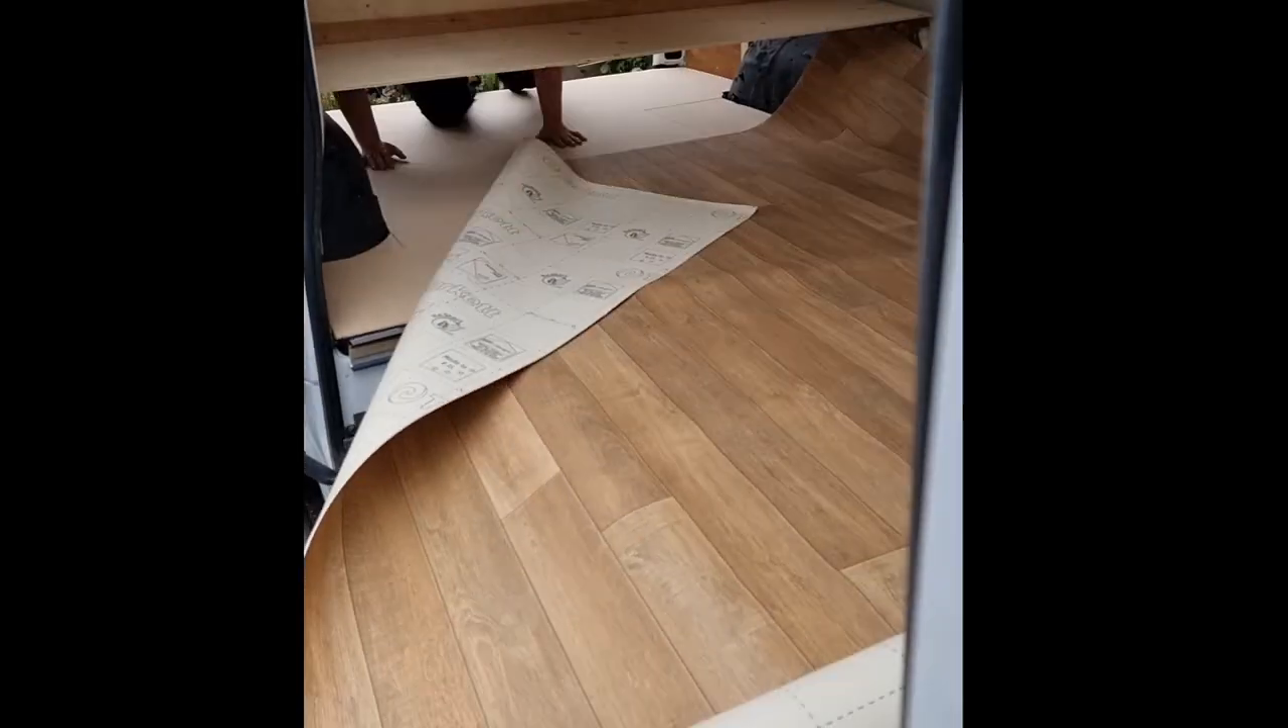When the subfloor is laid in it is now time to put the vinyl flooring and I was so happy to be doing this because it started to look like an actual little house which was amazing.